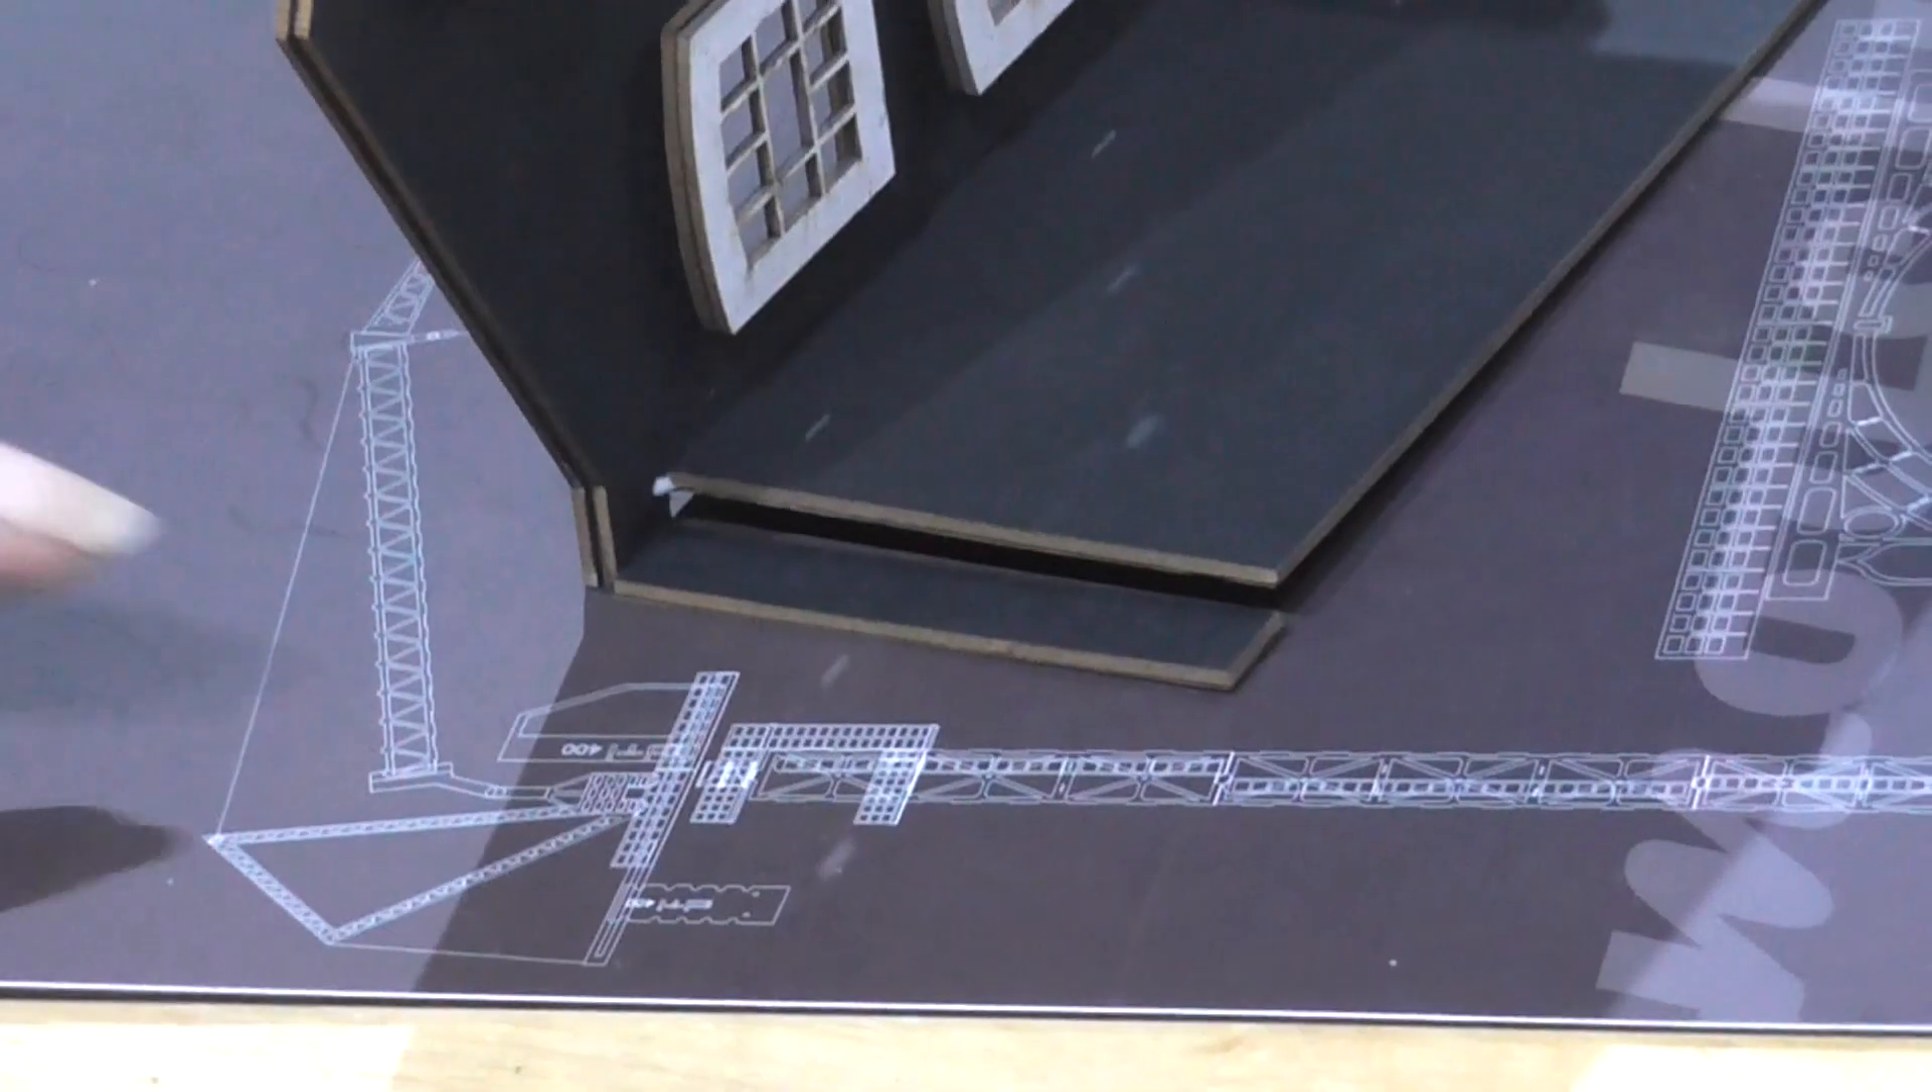So there's two pieces of cardboard side fitted there's a little gap but obviously you won't see that.